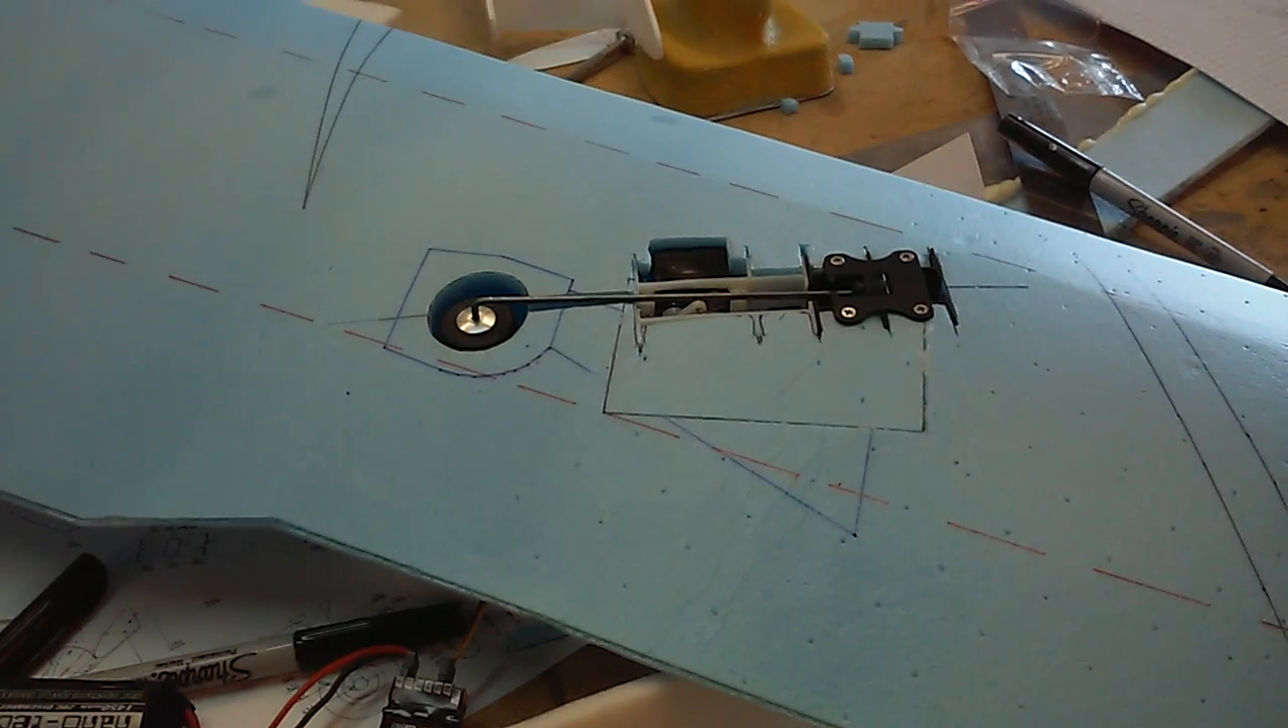The retract is here, the servo is here, the linkage is all in there and it's all held in position so that the mechanical retract opens fully and closes fully it'll lock in both positions both ways.